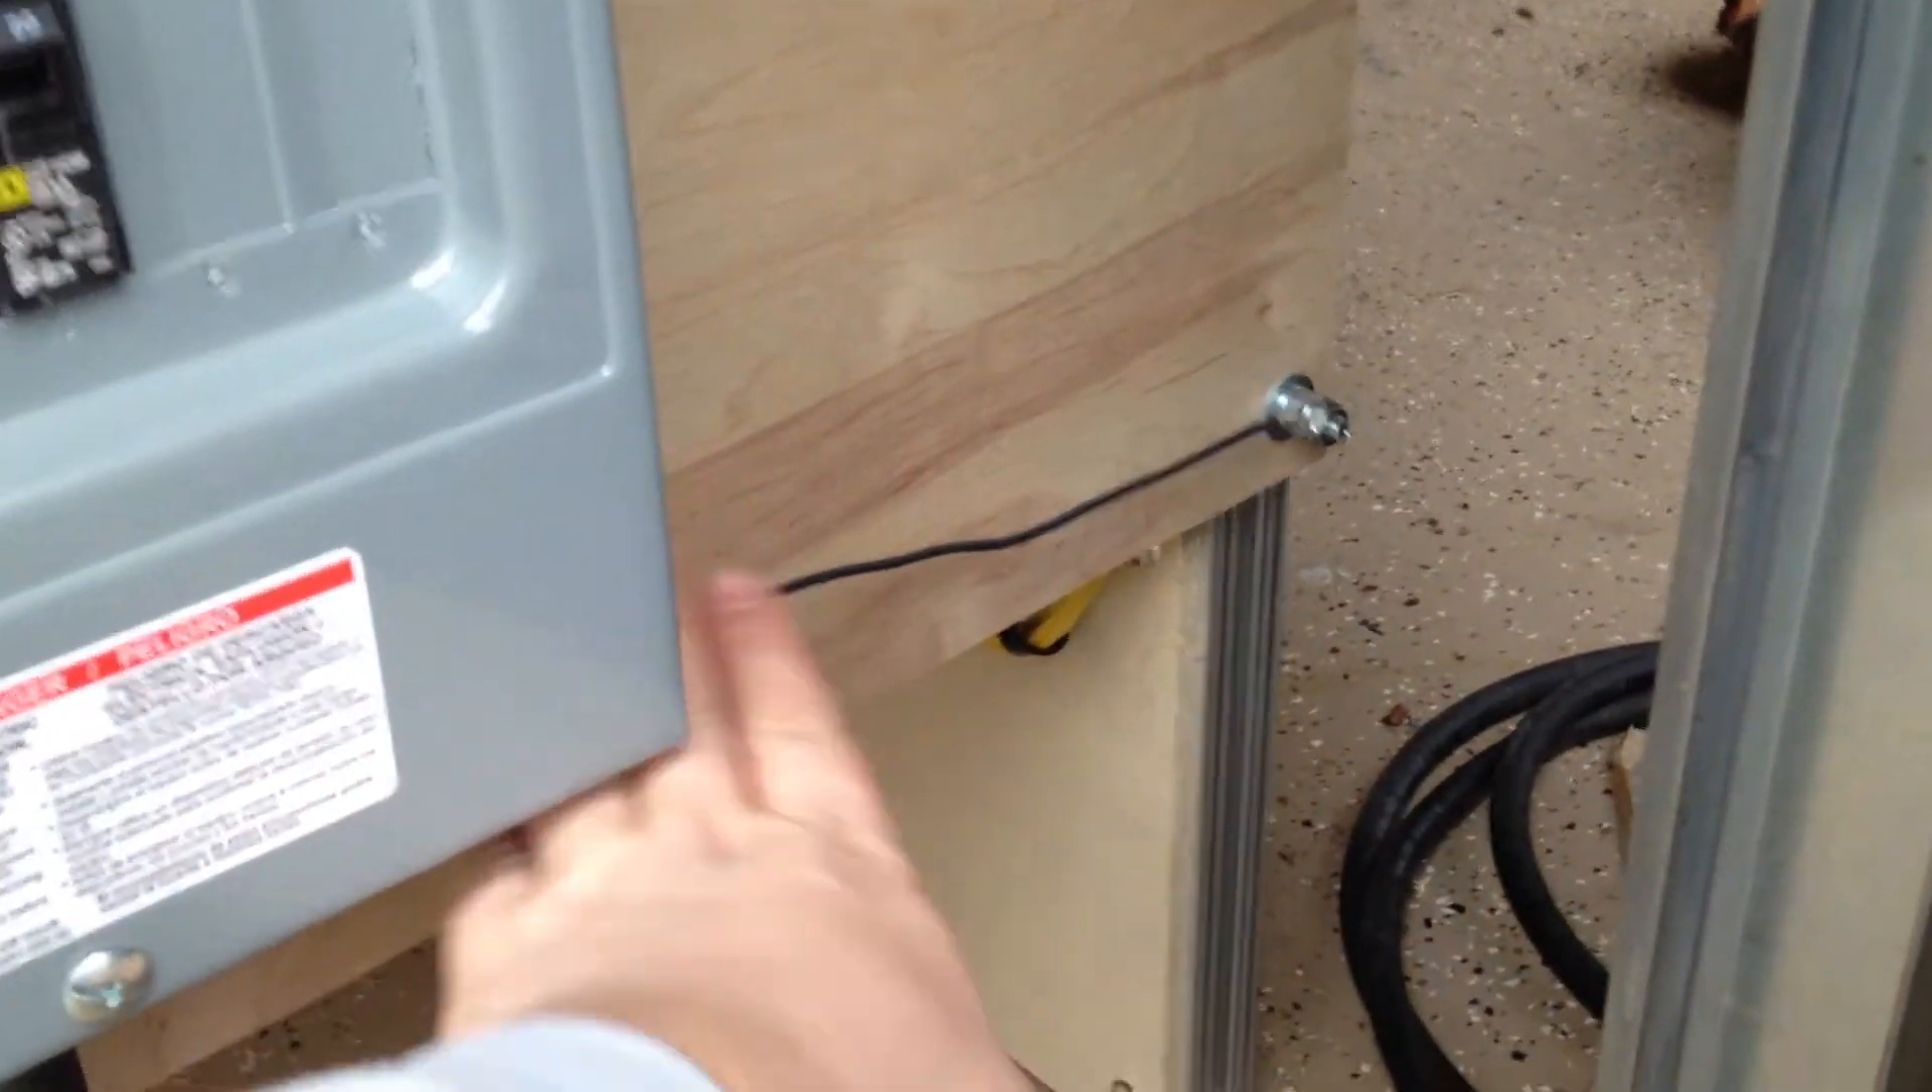I put a ground strap on the machine. I got some leftover 12 -gauge wire tied it to the machine.